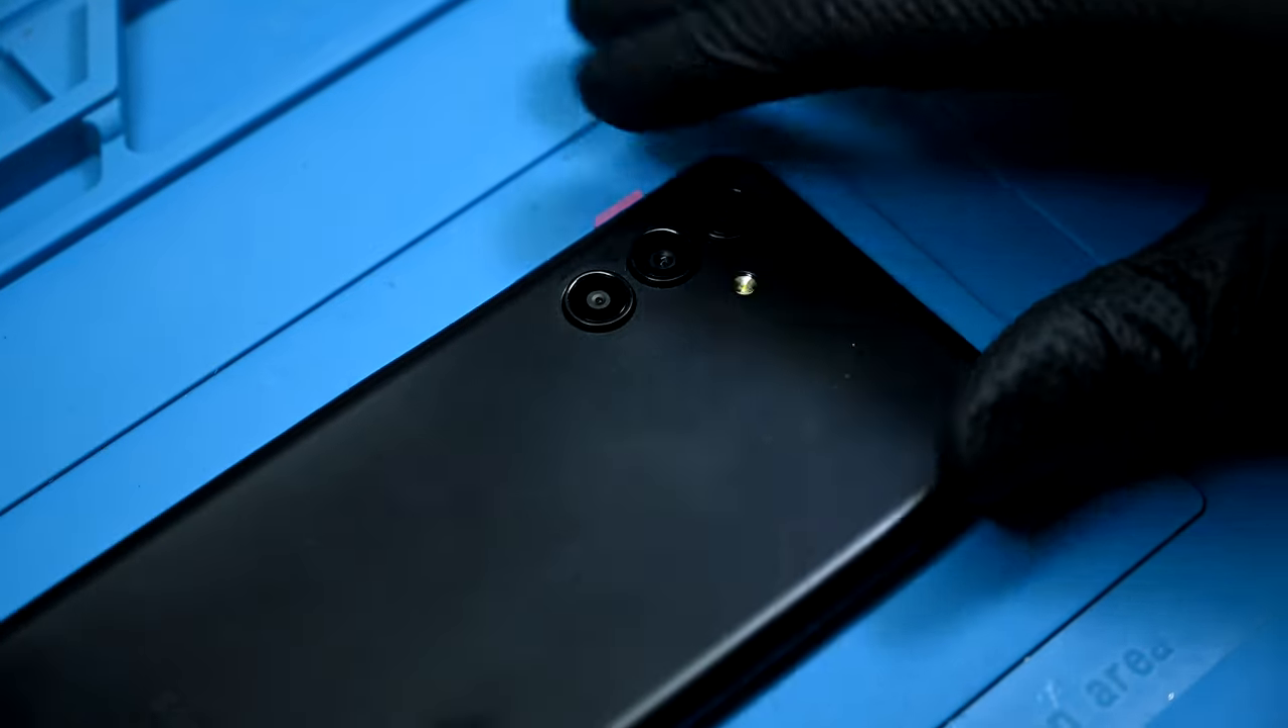With some satisfying pops, the rear panel is once again attached to this phone and it should be ready to go after some testing.